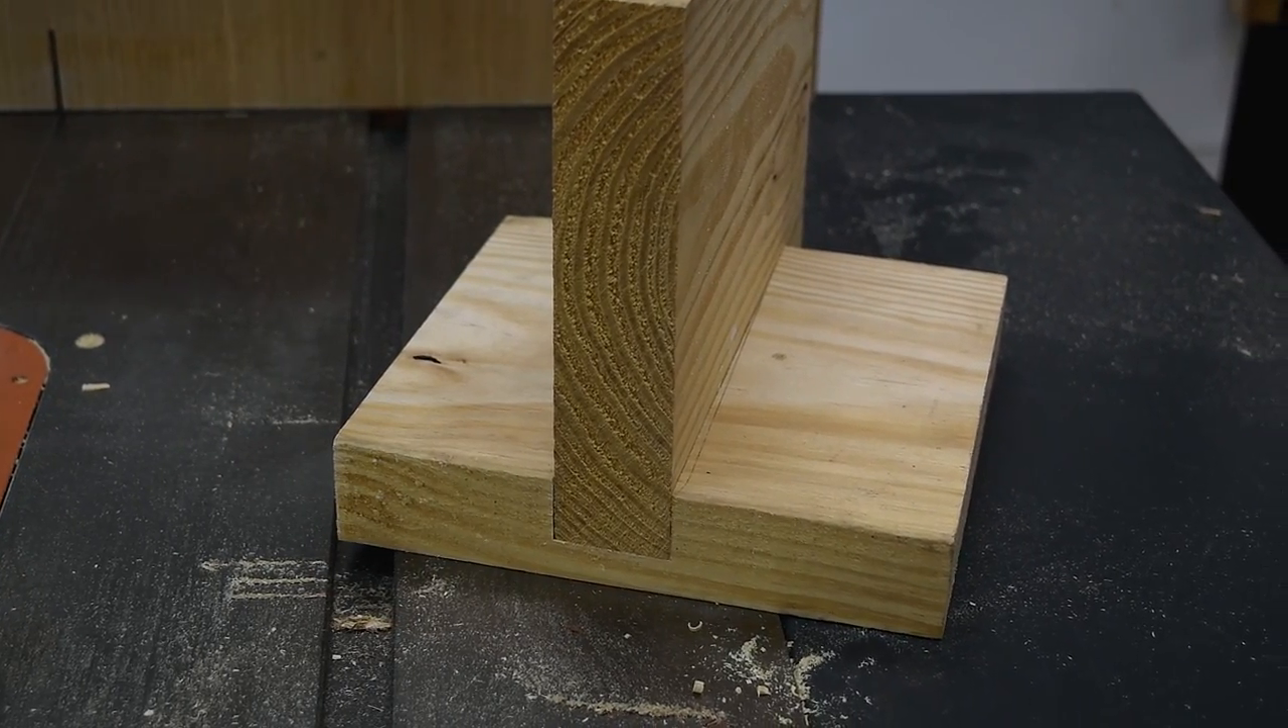Now just drop the piece of wood into the dado slot and here you have it.